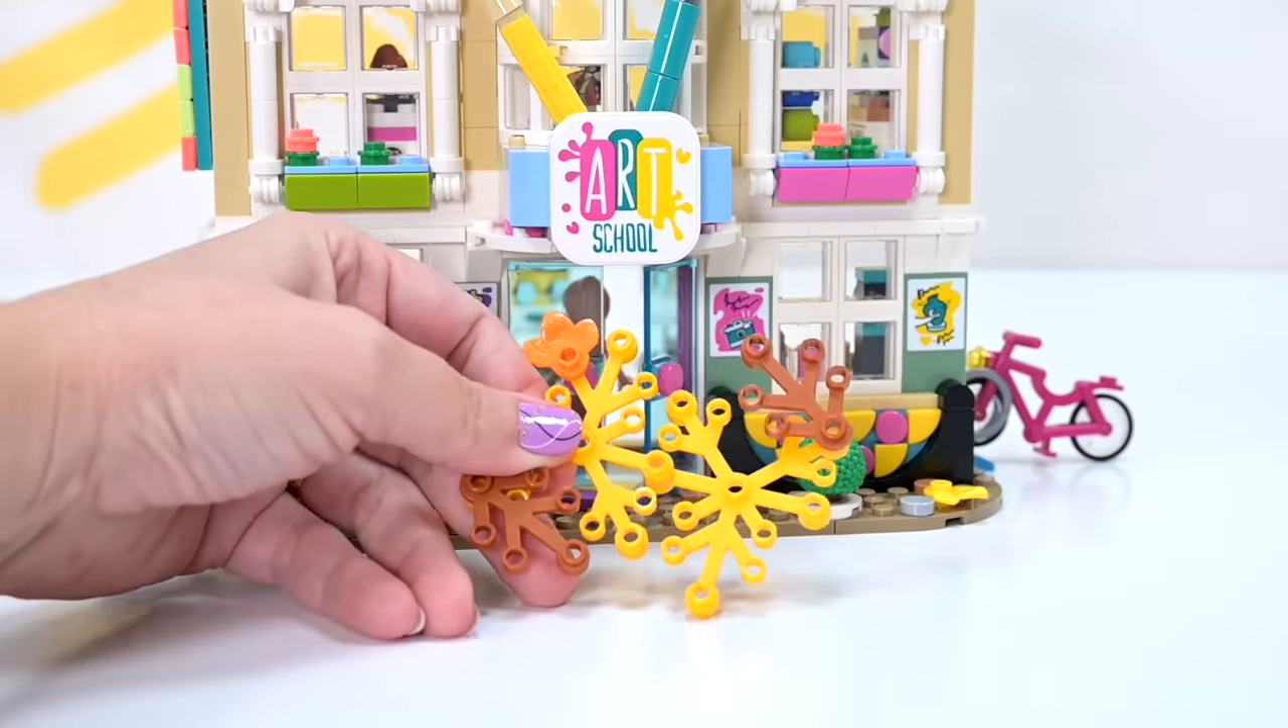And all we have left to do is put in a bit of foliage.